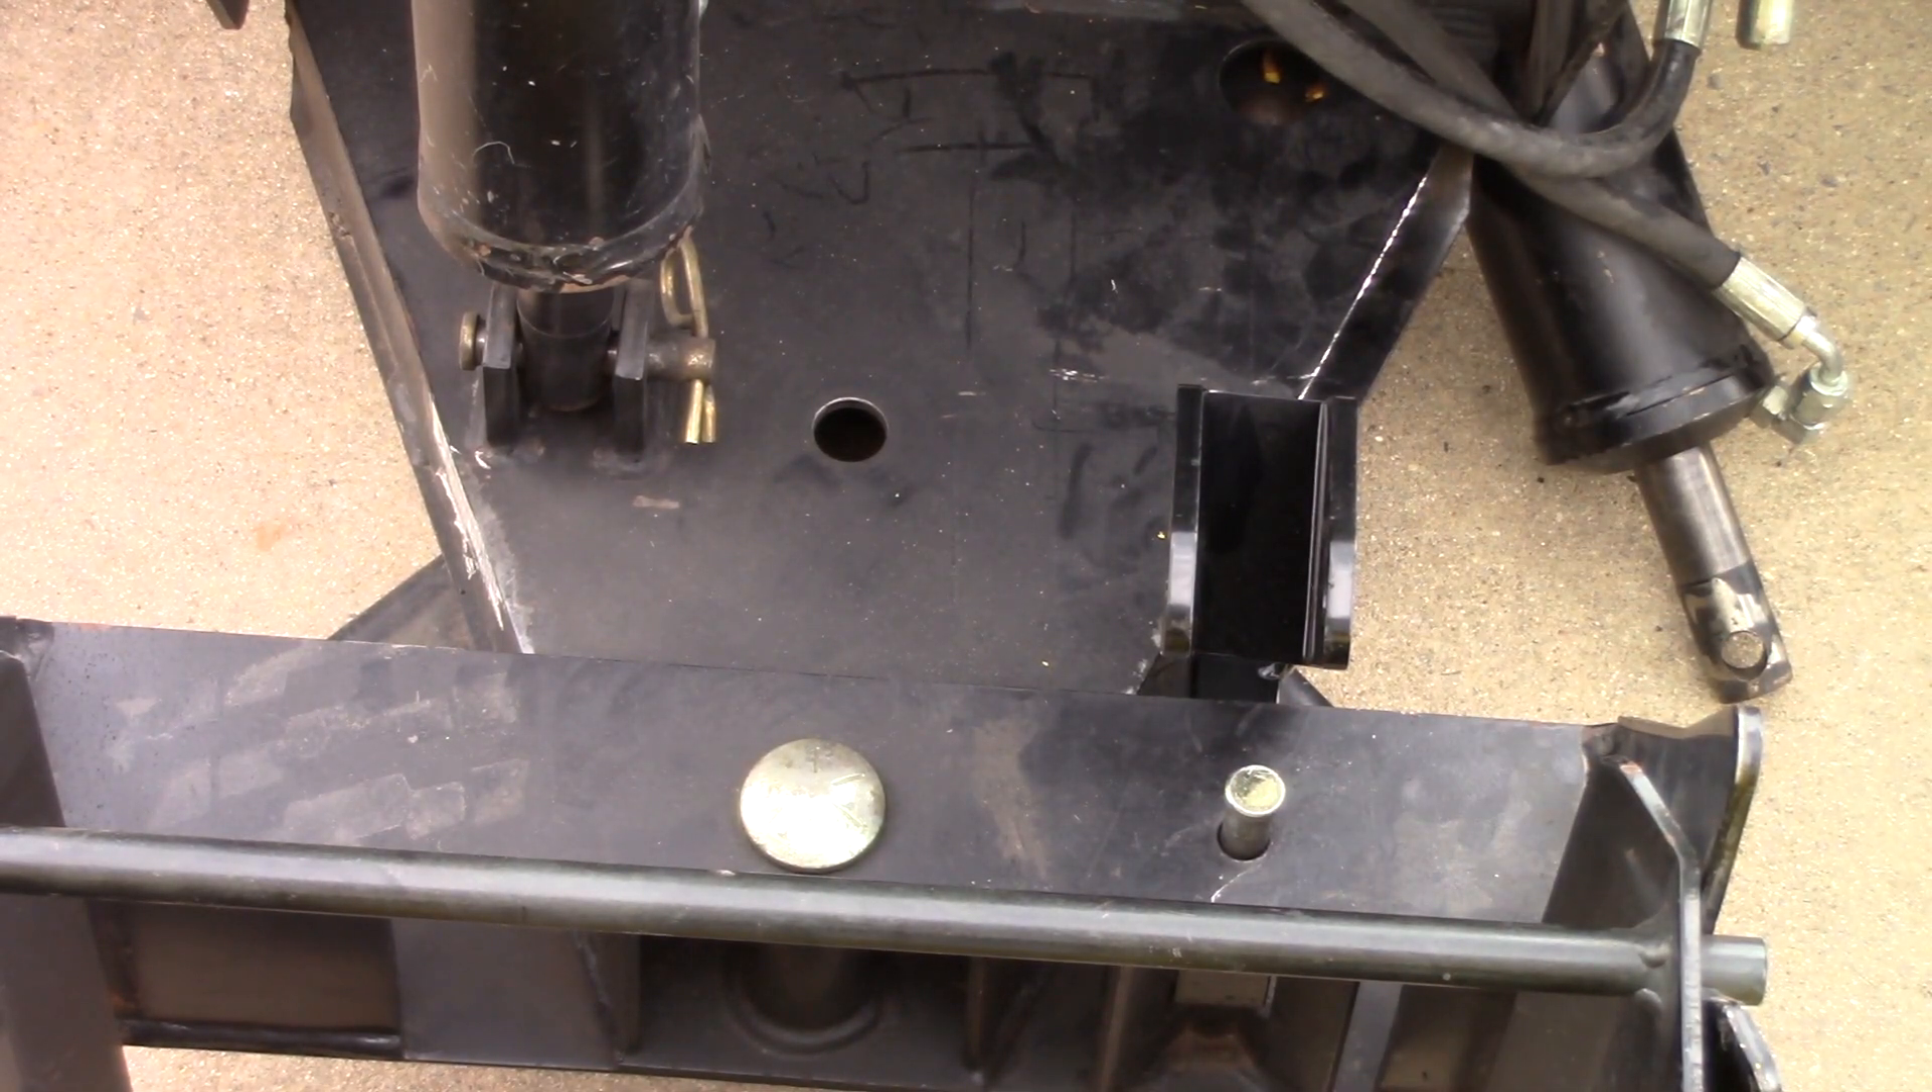This last pin might not go in all the way as you can see here.